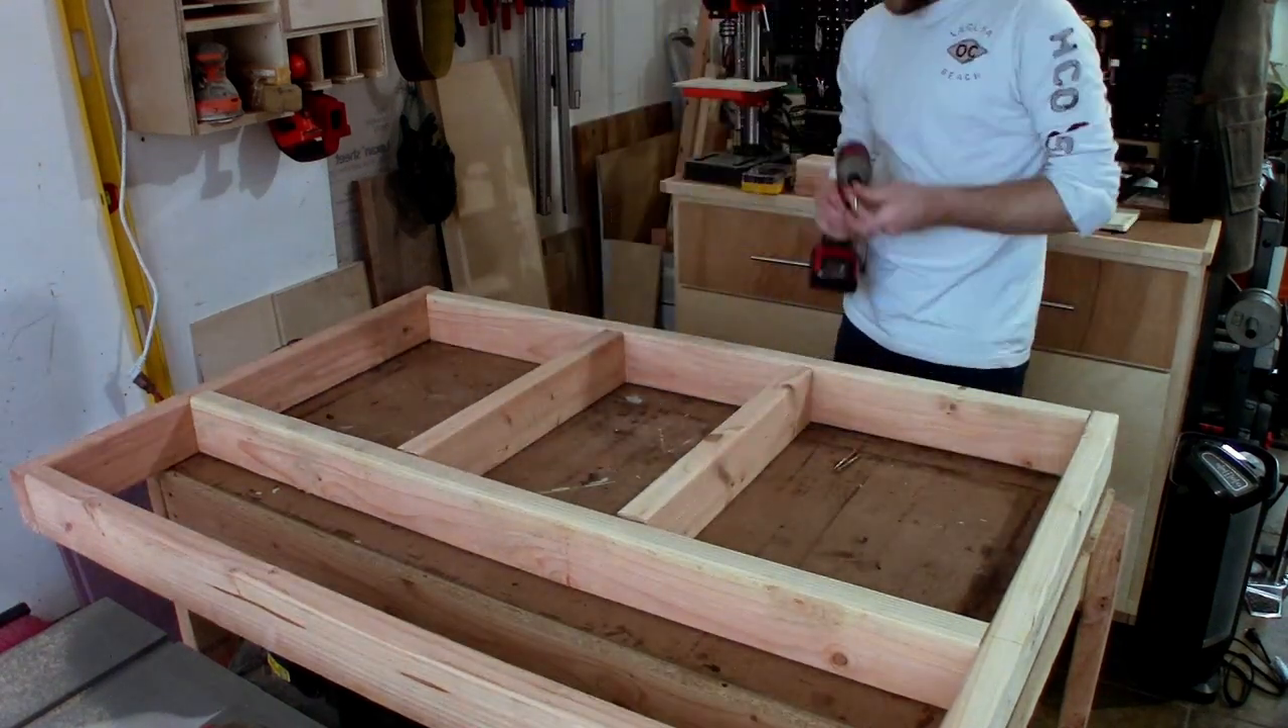Once the outer frame had been built up, I added in some supports that would help carry the weight of the table saw shelf itself.